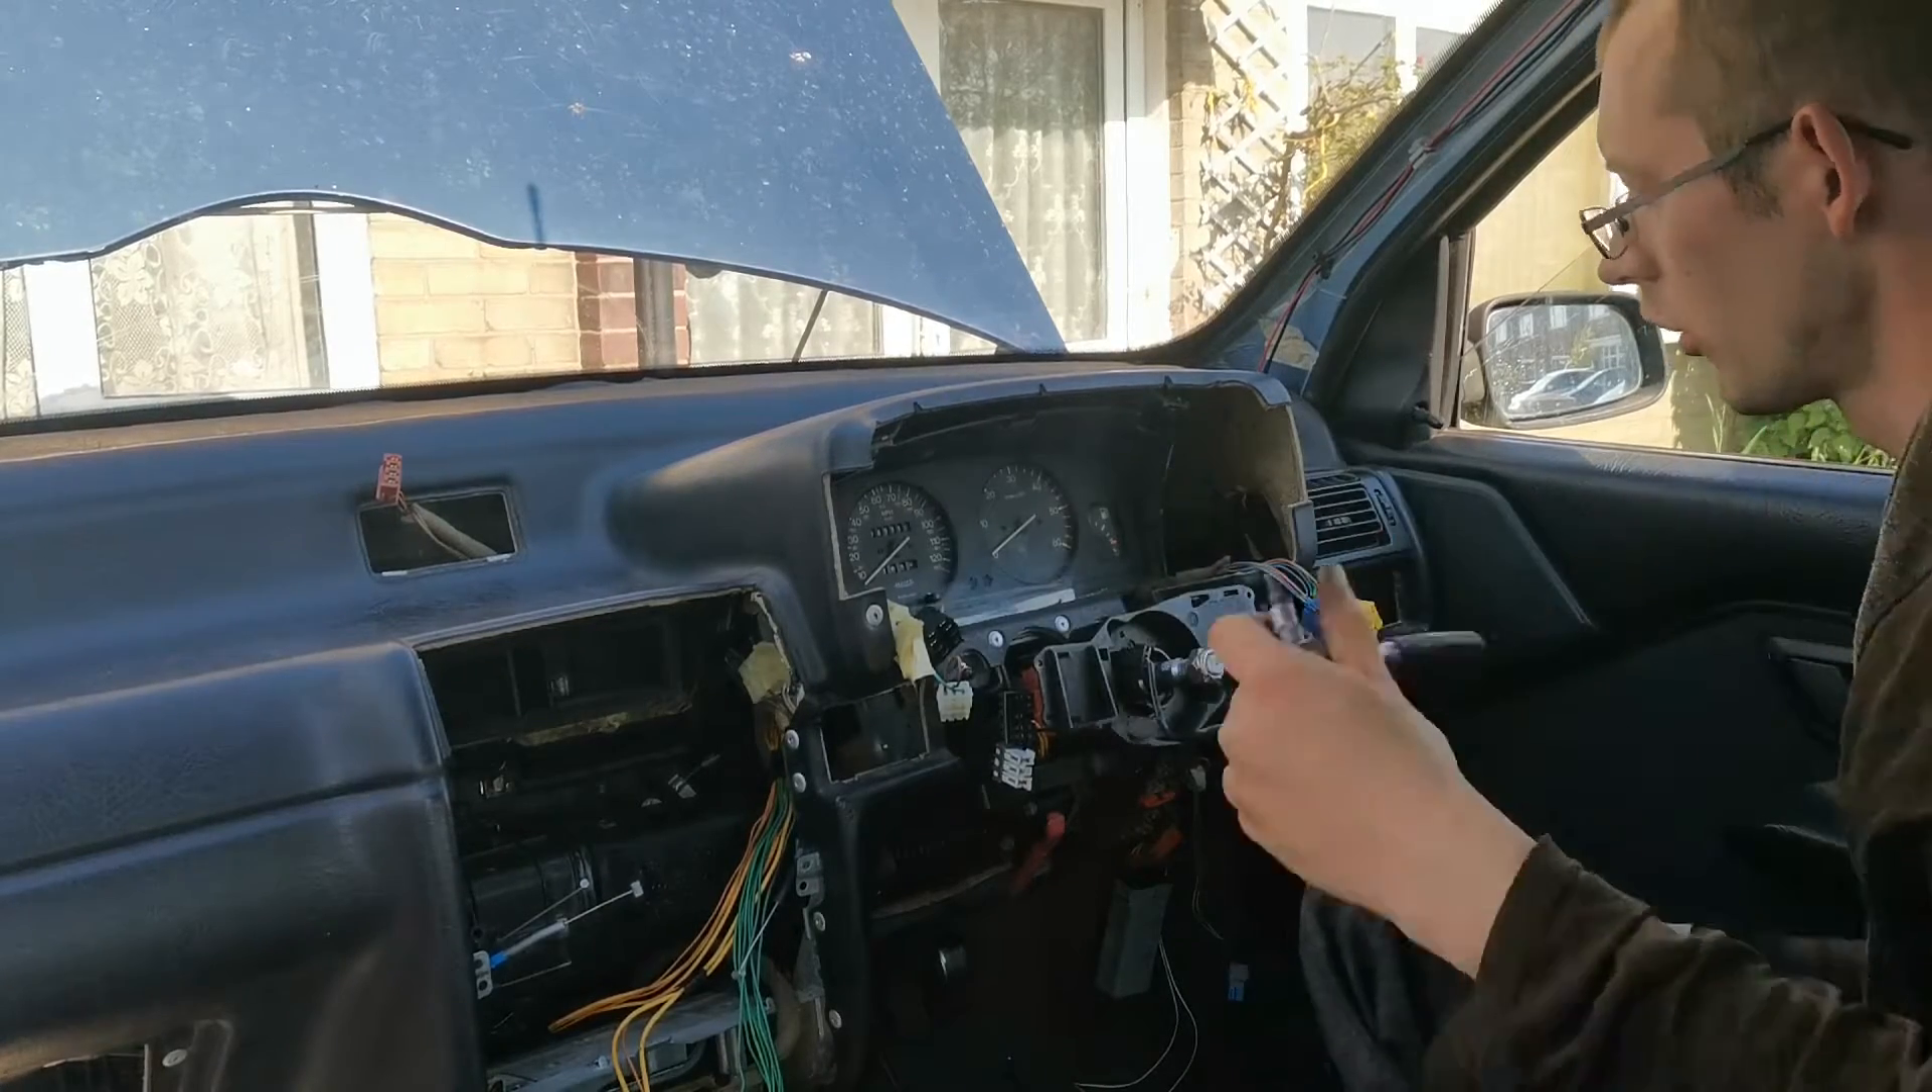And just like that we've now got our clocks back in.